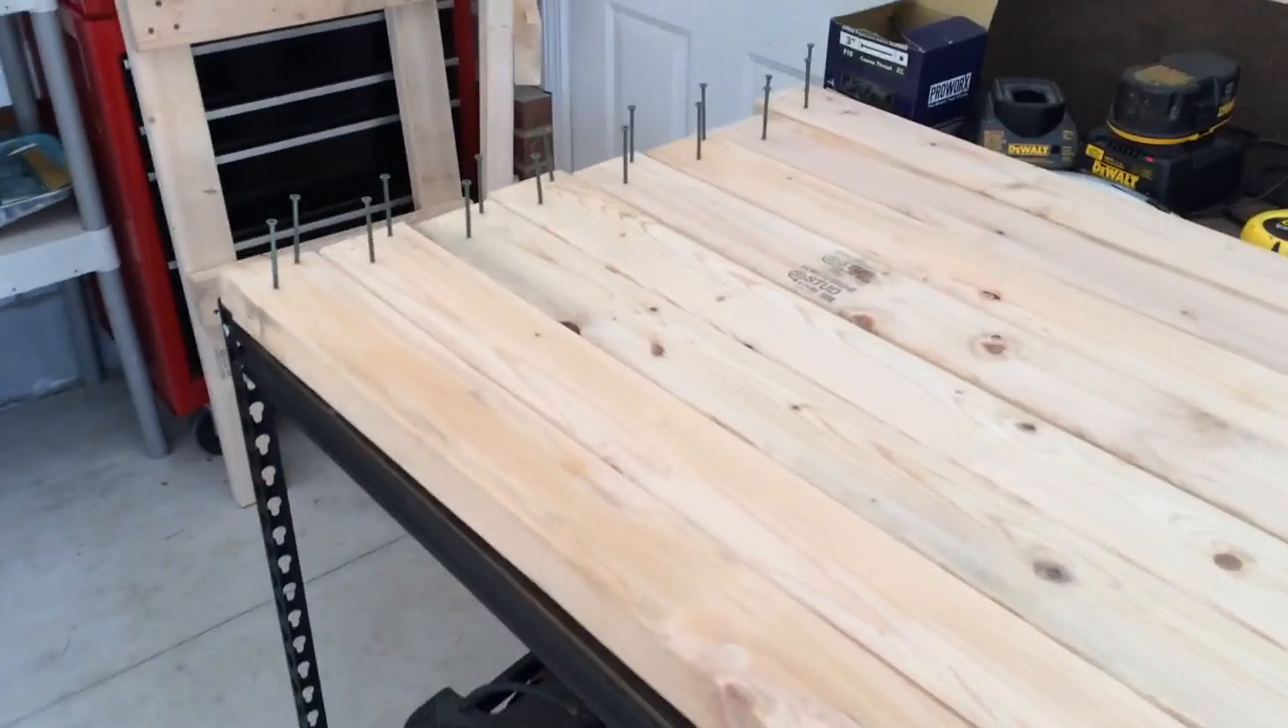Okay, we got all of the four foot lateral pieces with two screws set per board and so now we can get to piece the shell together and screw it together.